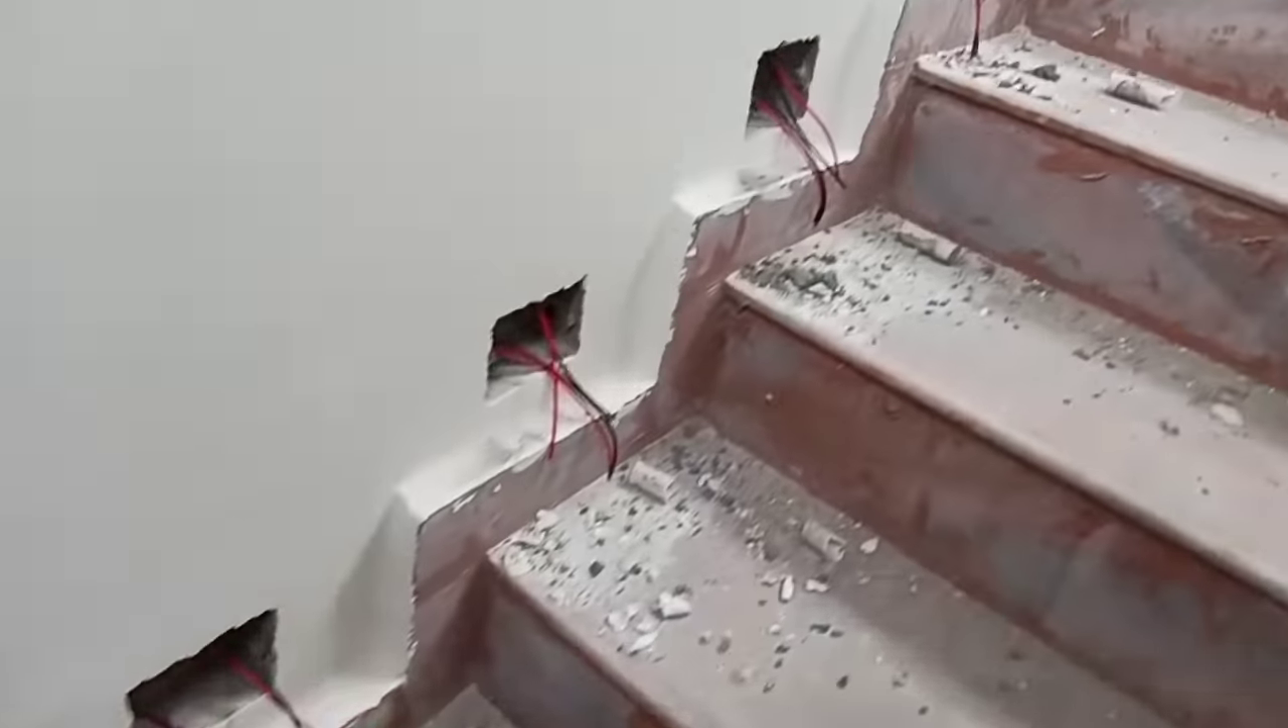सभी box में हमने wire को डाल दिया है यानि wire की wiring हमने कर दिया है।